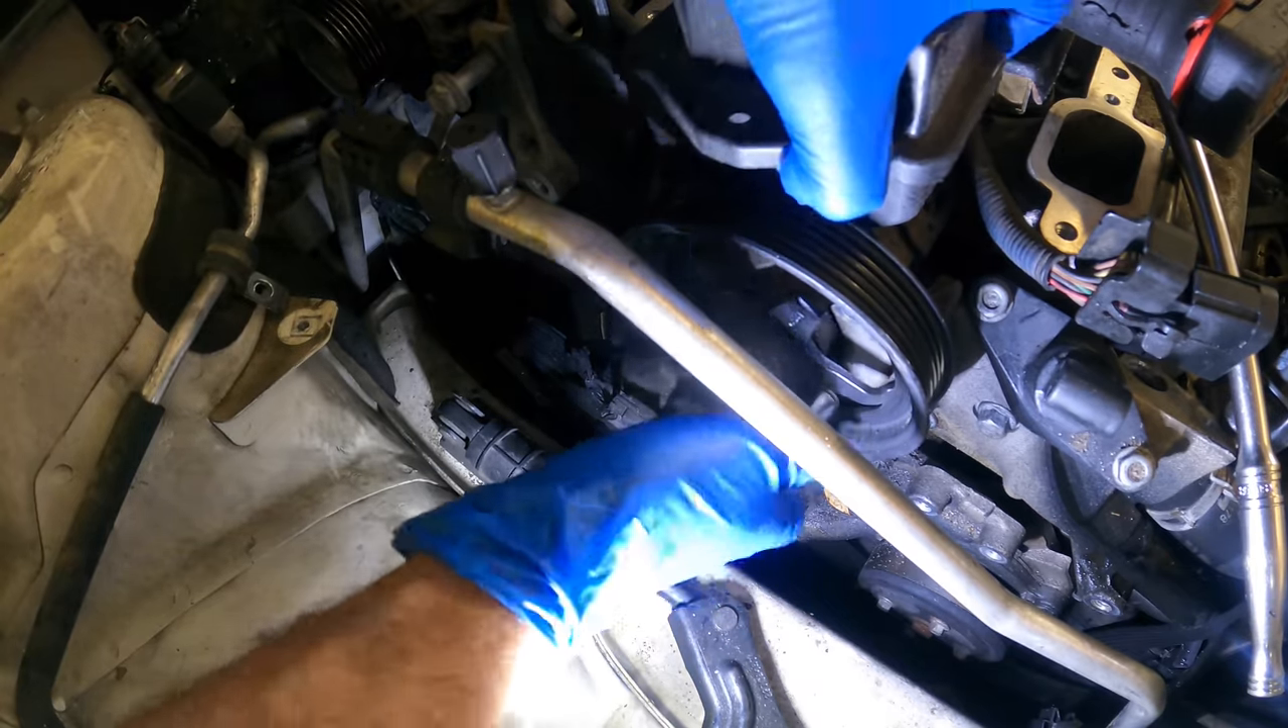This AC line is in the way.